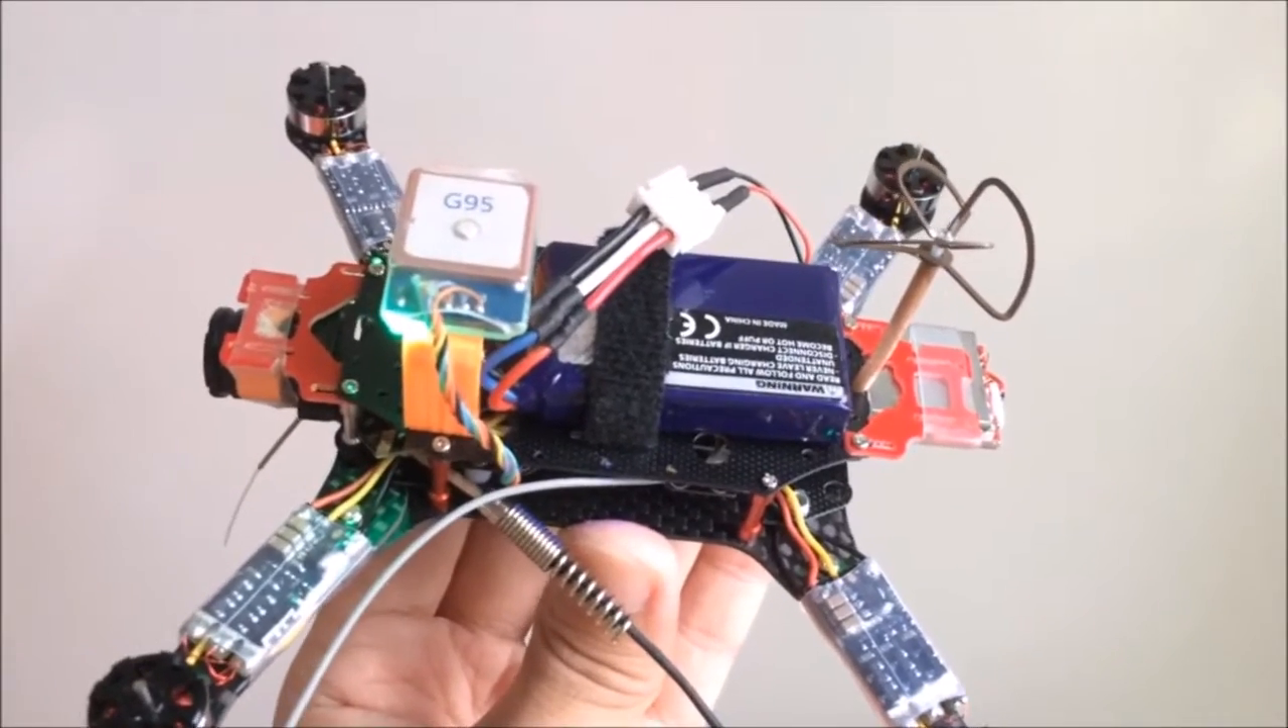Alright I've mounted the GPS. And it's looking good.